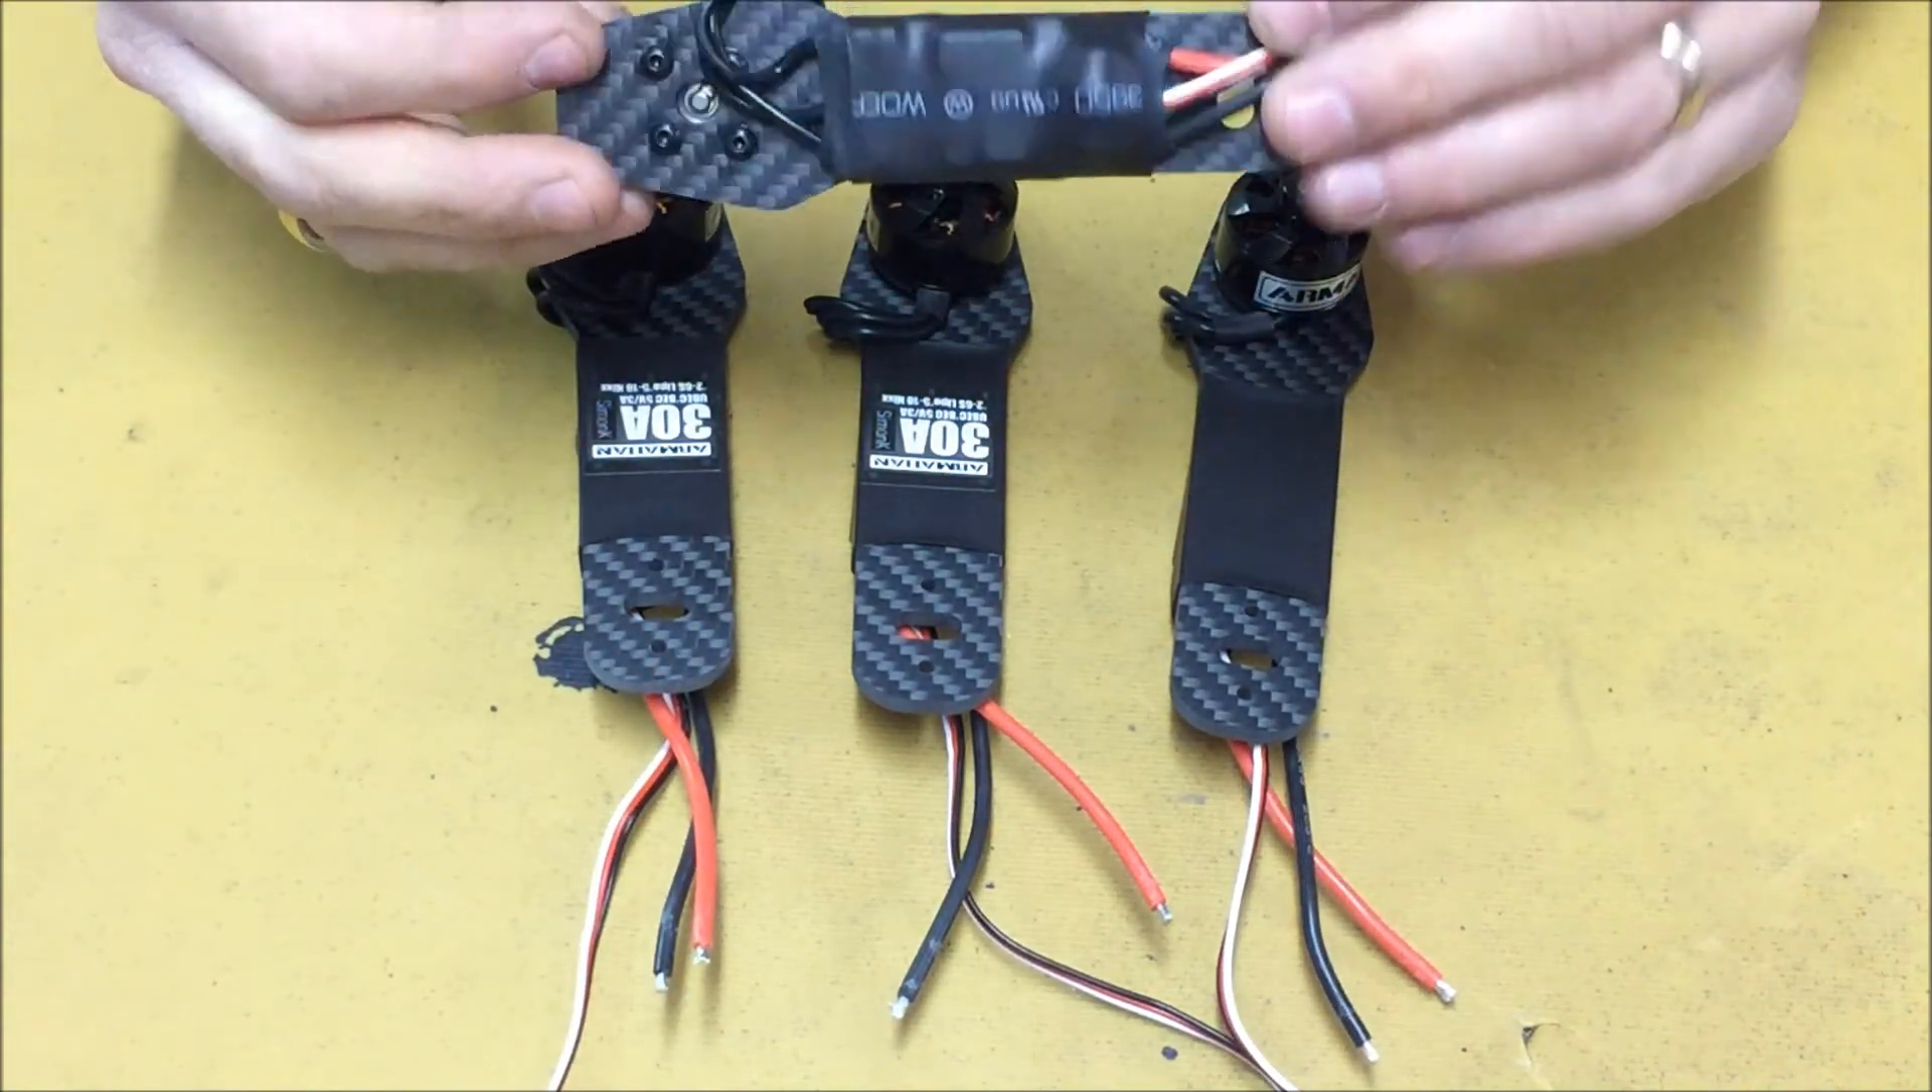At this point we have all of our motors installed to our arms all of our ESC soldered to our motors and the ESC secured to the arms with heat shrink tubing.